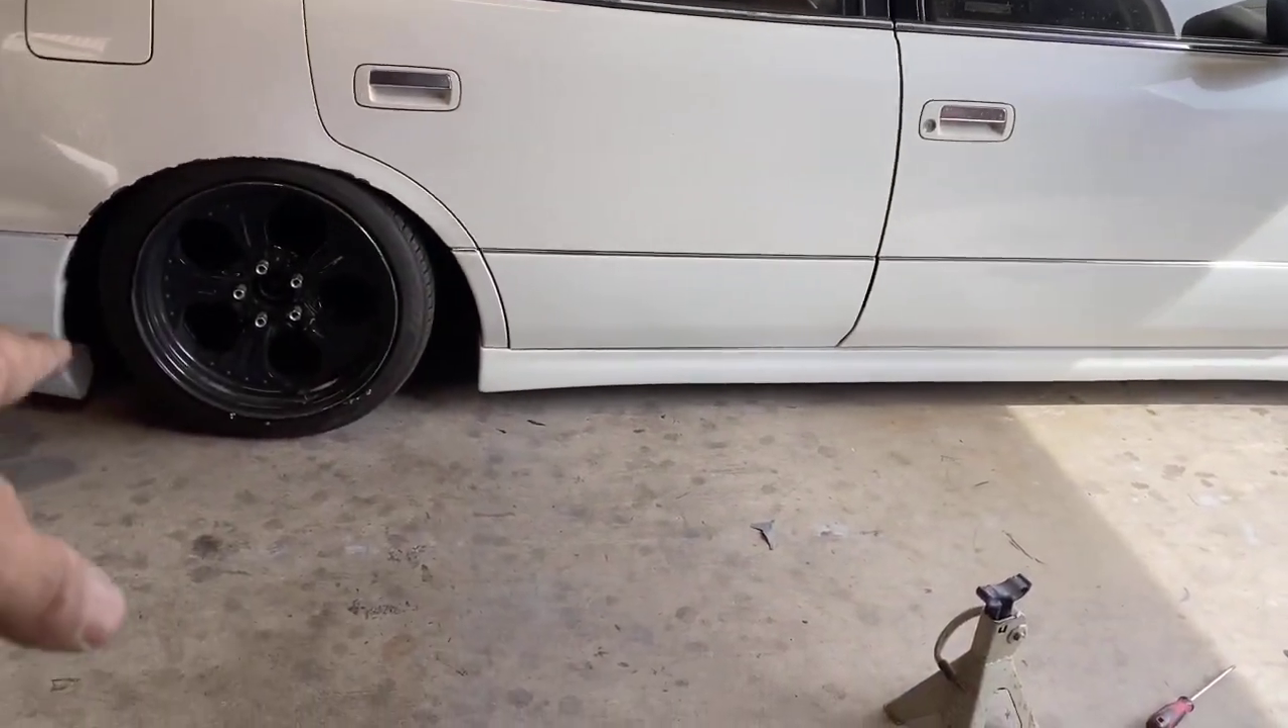Now the rear end is too far down.